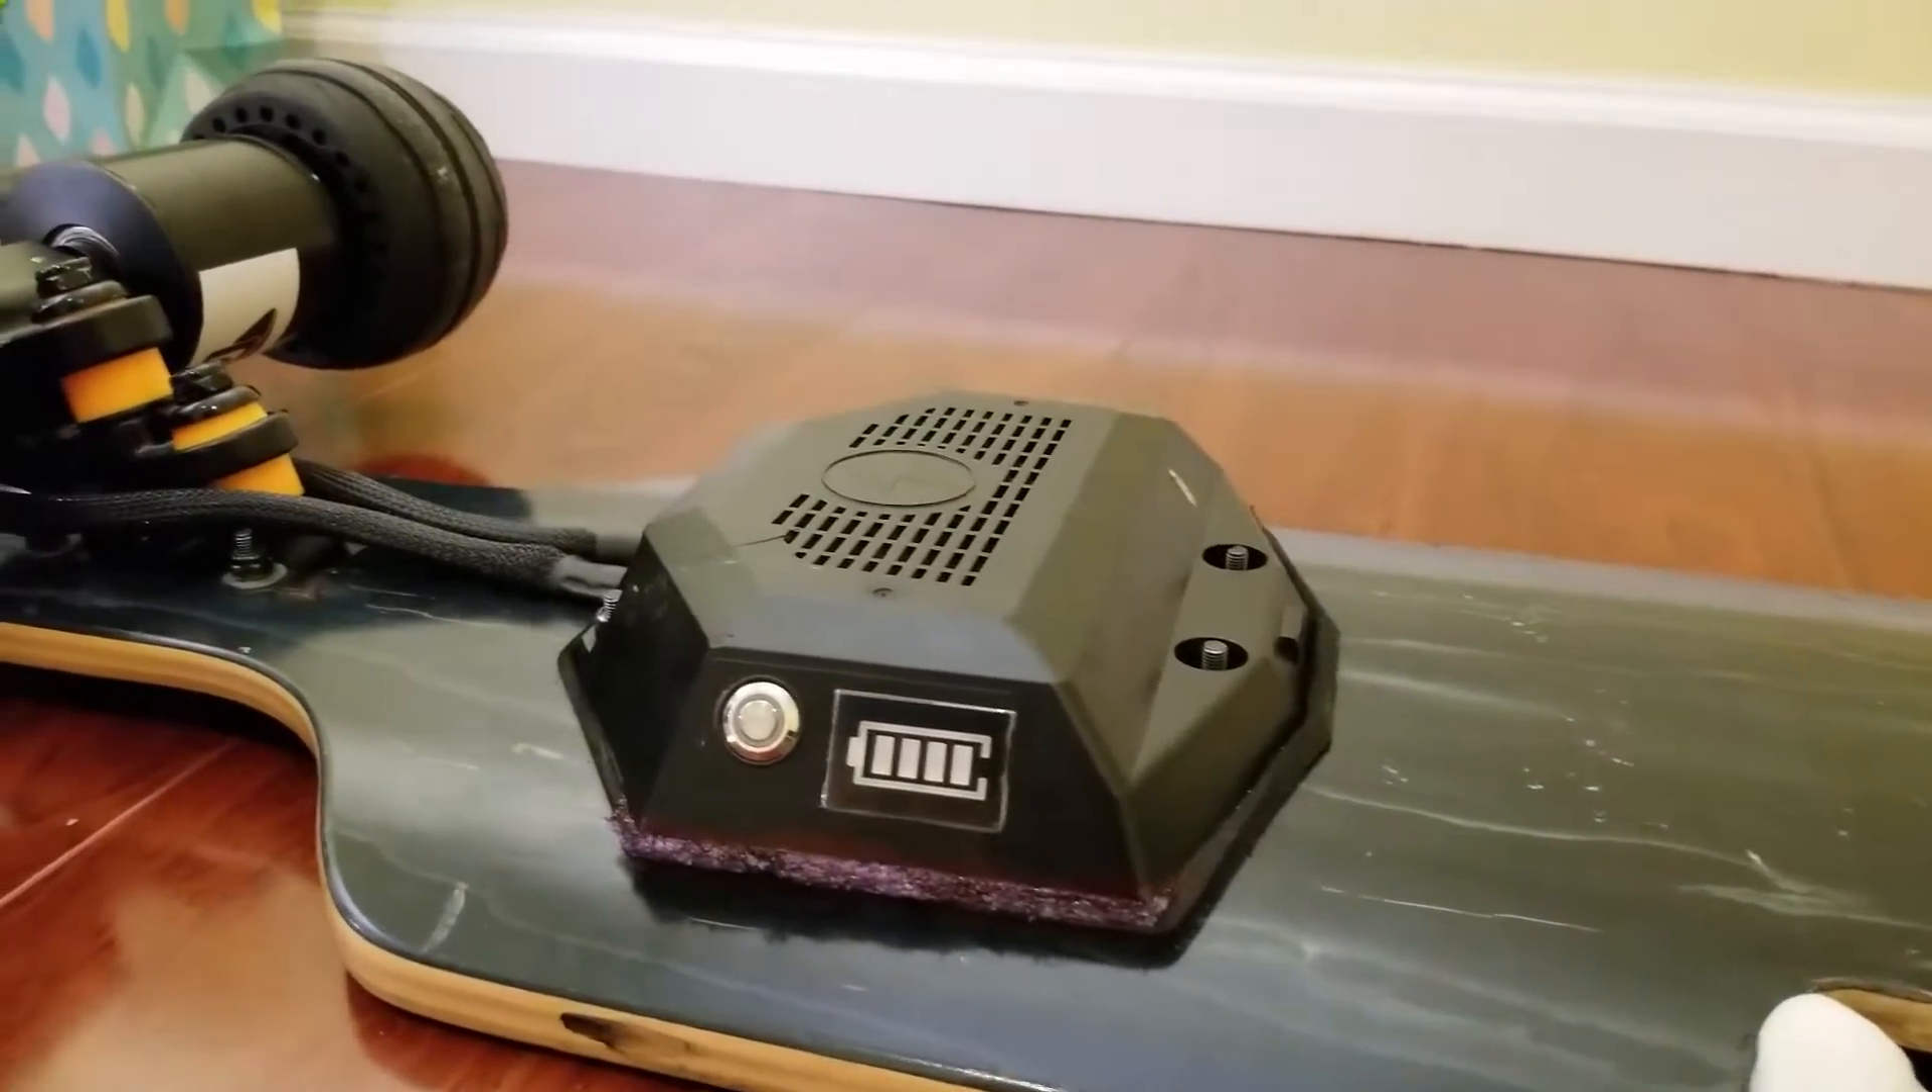The controller is now sealed up.